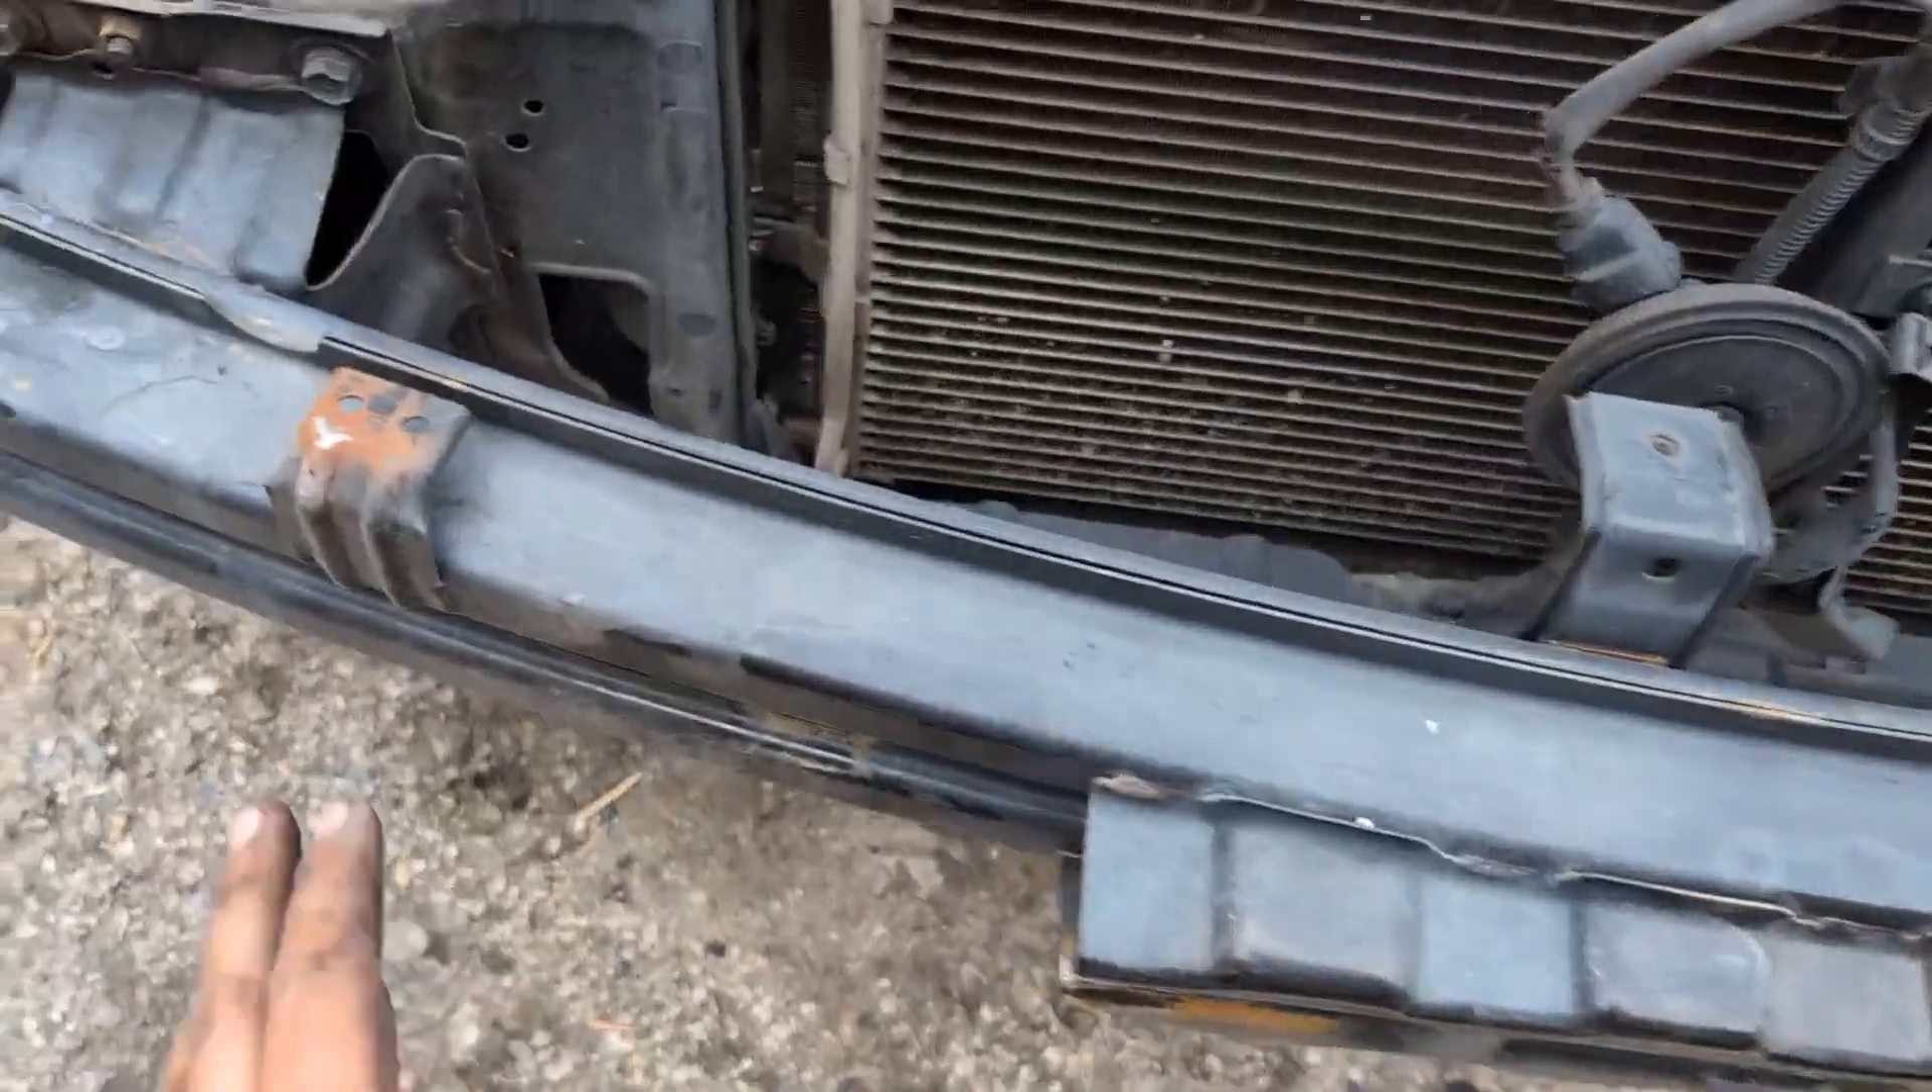I still gotta take off this uh bumper from the bottom.